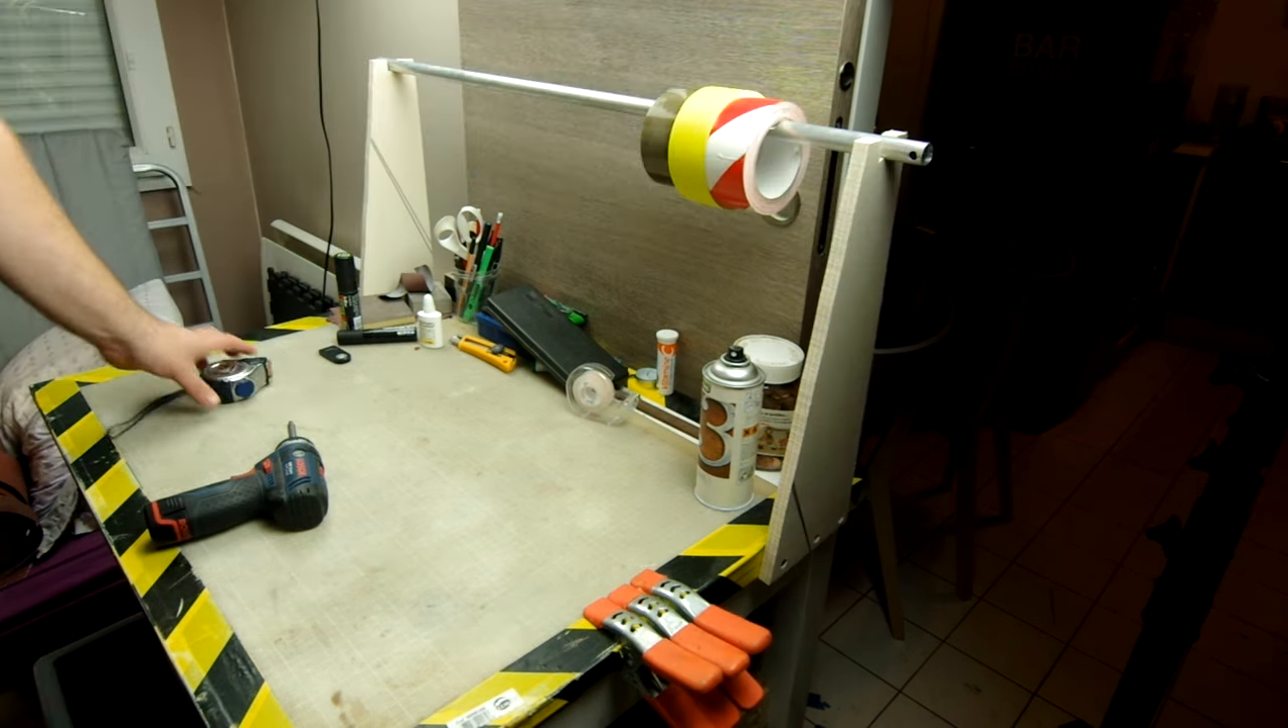I drop my aluminum tubing in the groove and that's it I have the first part of my giant tape dispenser.